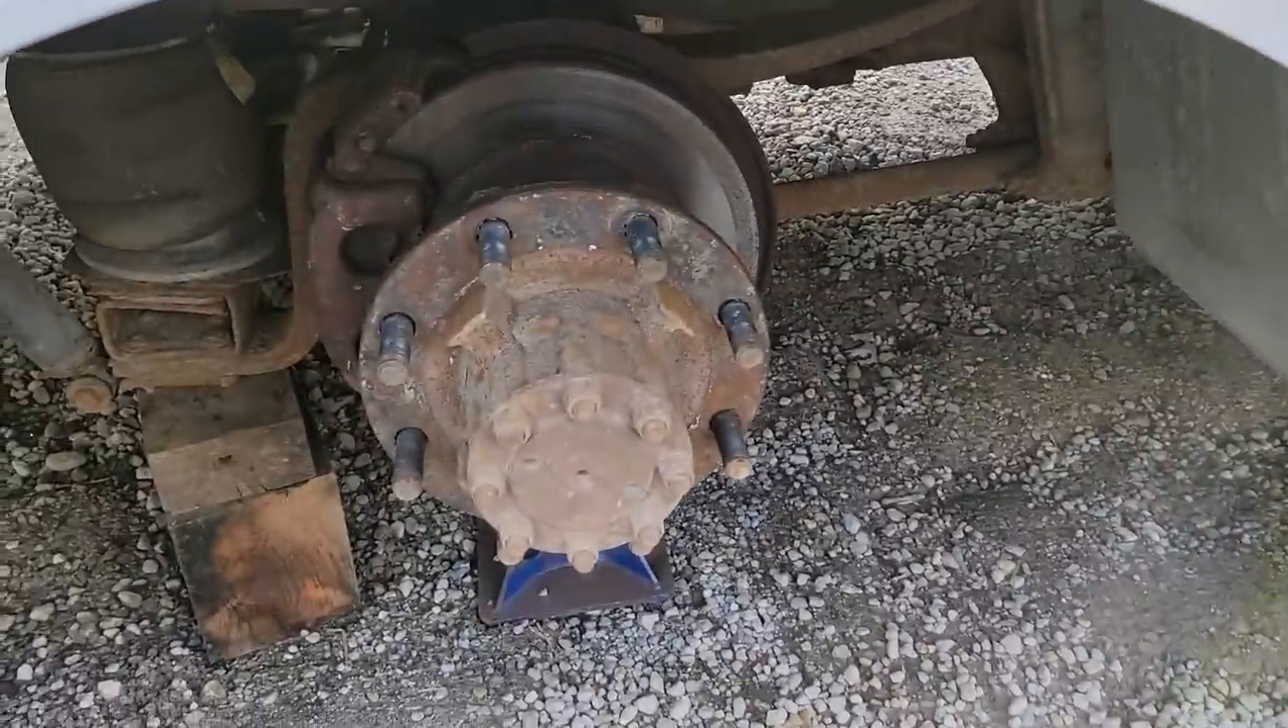I haven't got this side apart yet i got the wheels off.